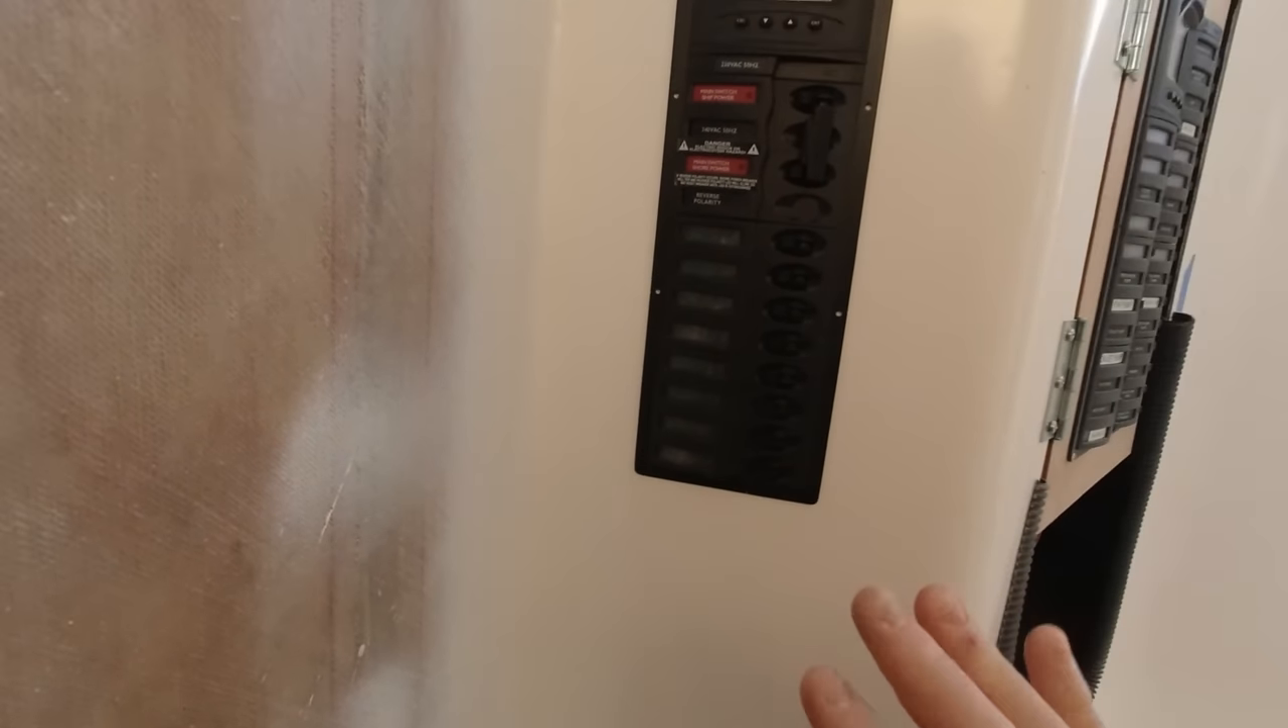And tomorrow I've got uh Jimmy our Marine electrician coming in to install all of my 230 volt stuff and I've installed the ac panel Over here on the wall.